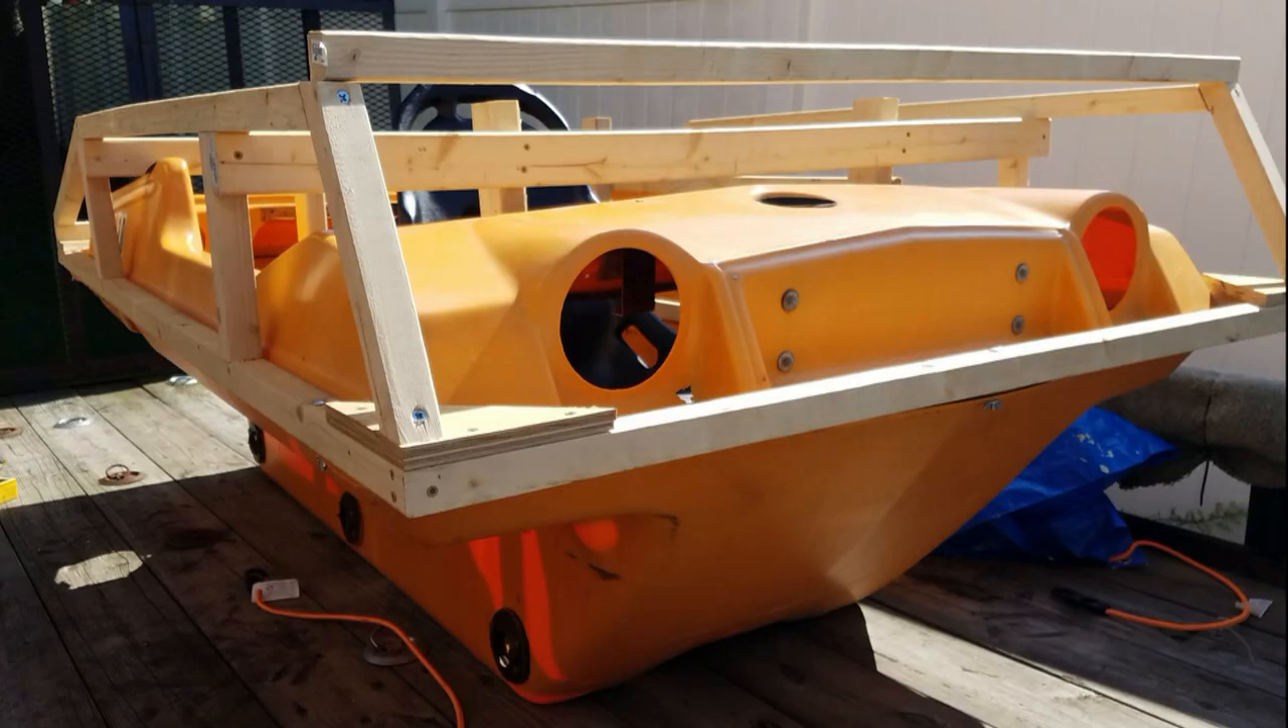Then I set up a wooden frame that went all the way around the tub and rests on top of the seam that separates the top and bottom halves.